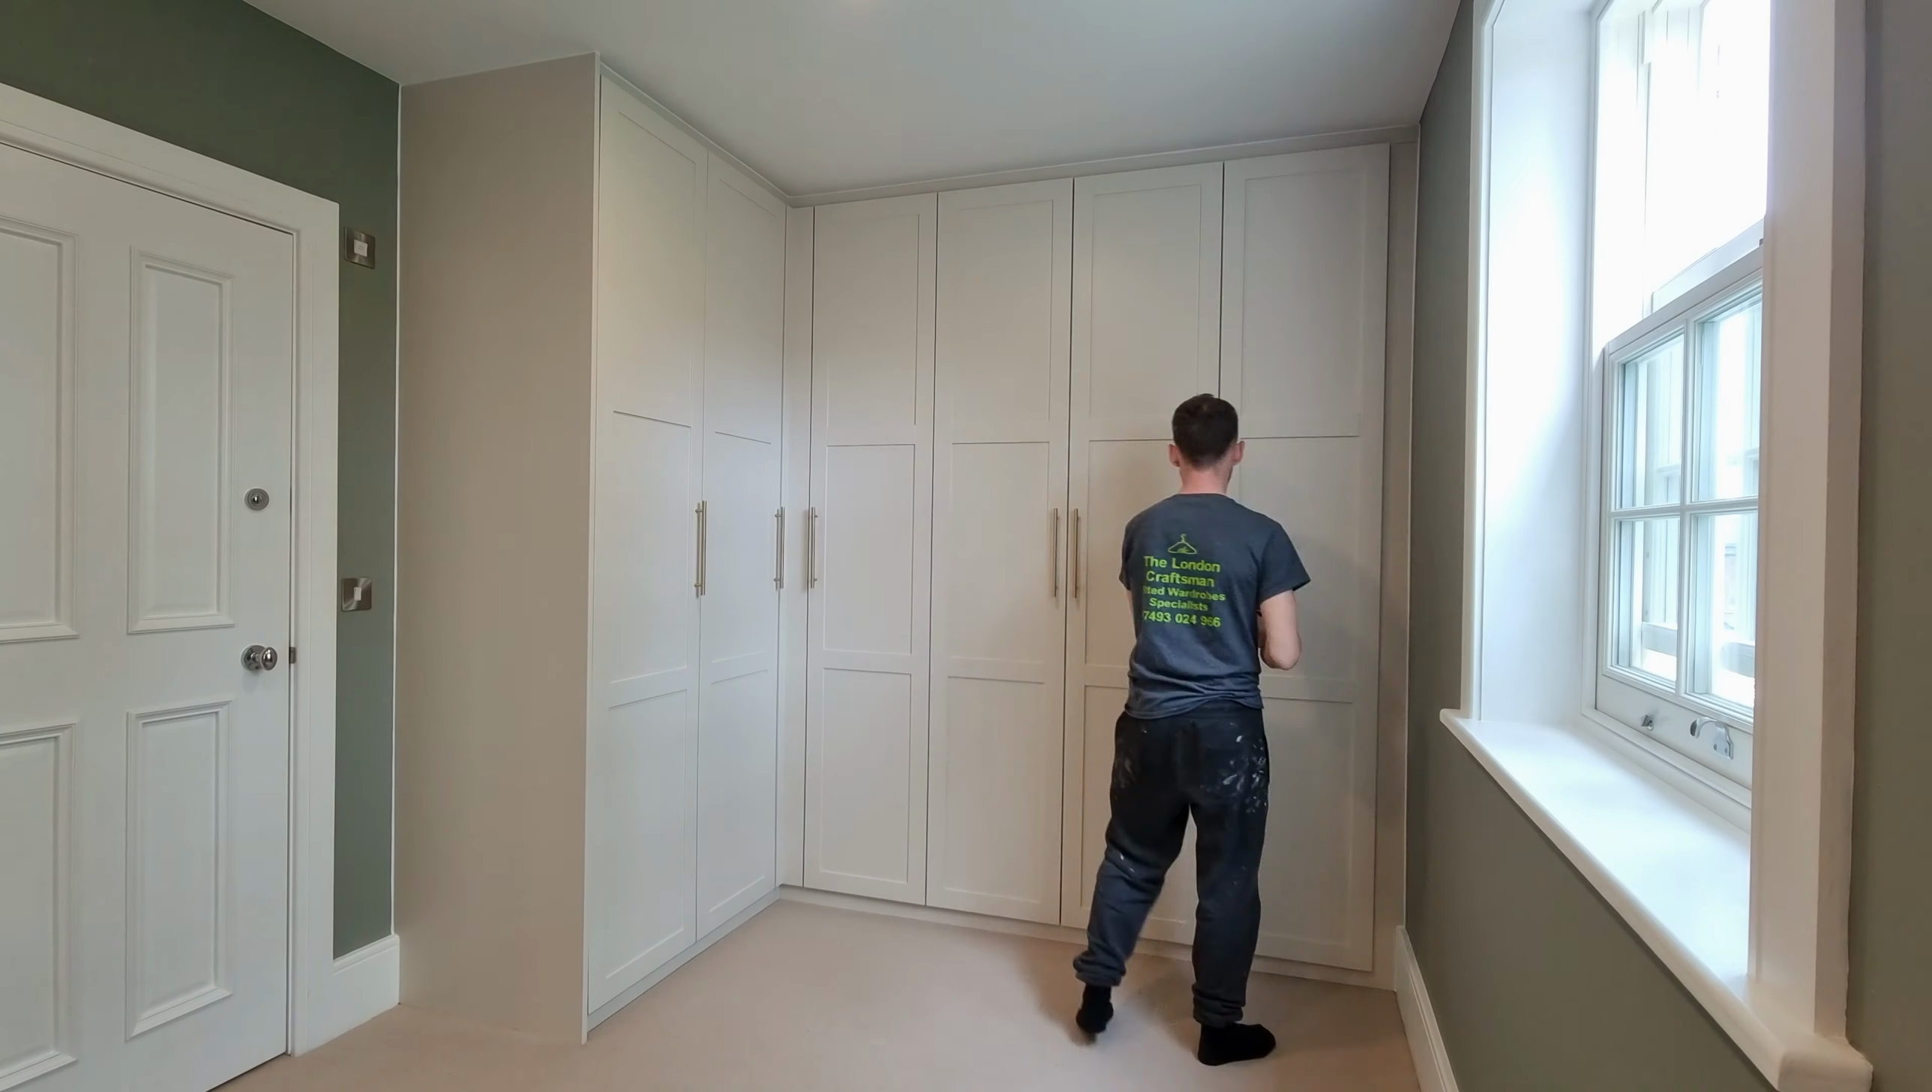Handles just get screwed on and we are nearly there.